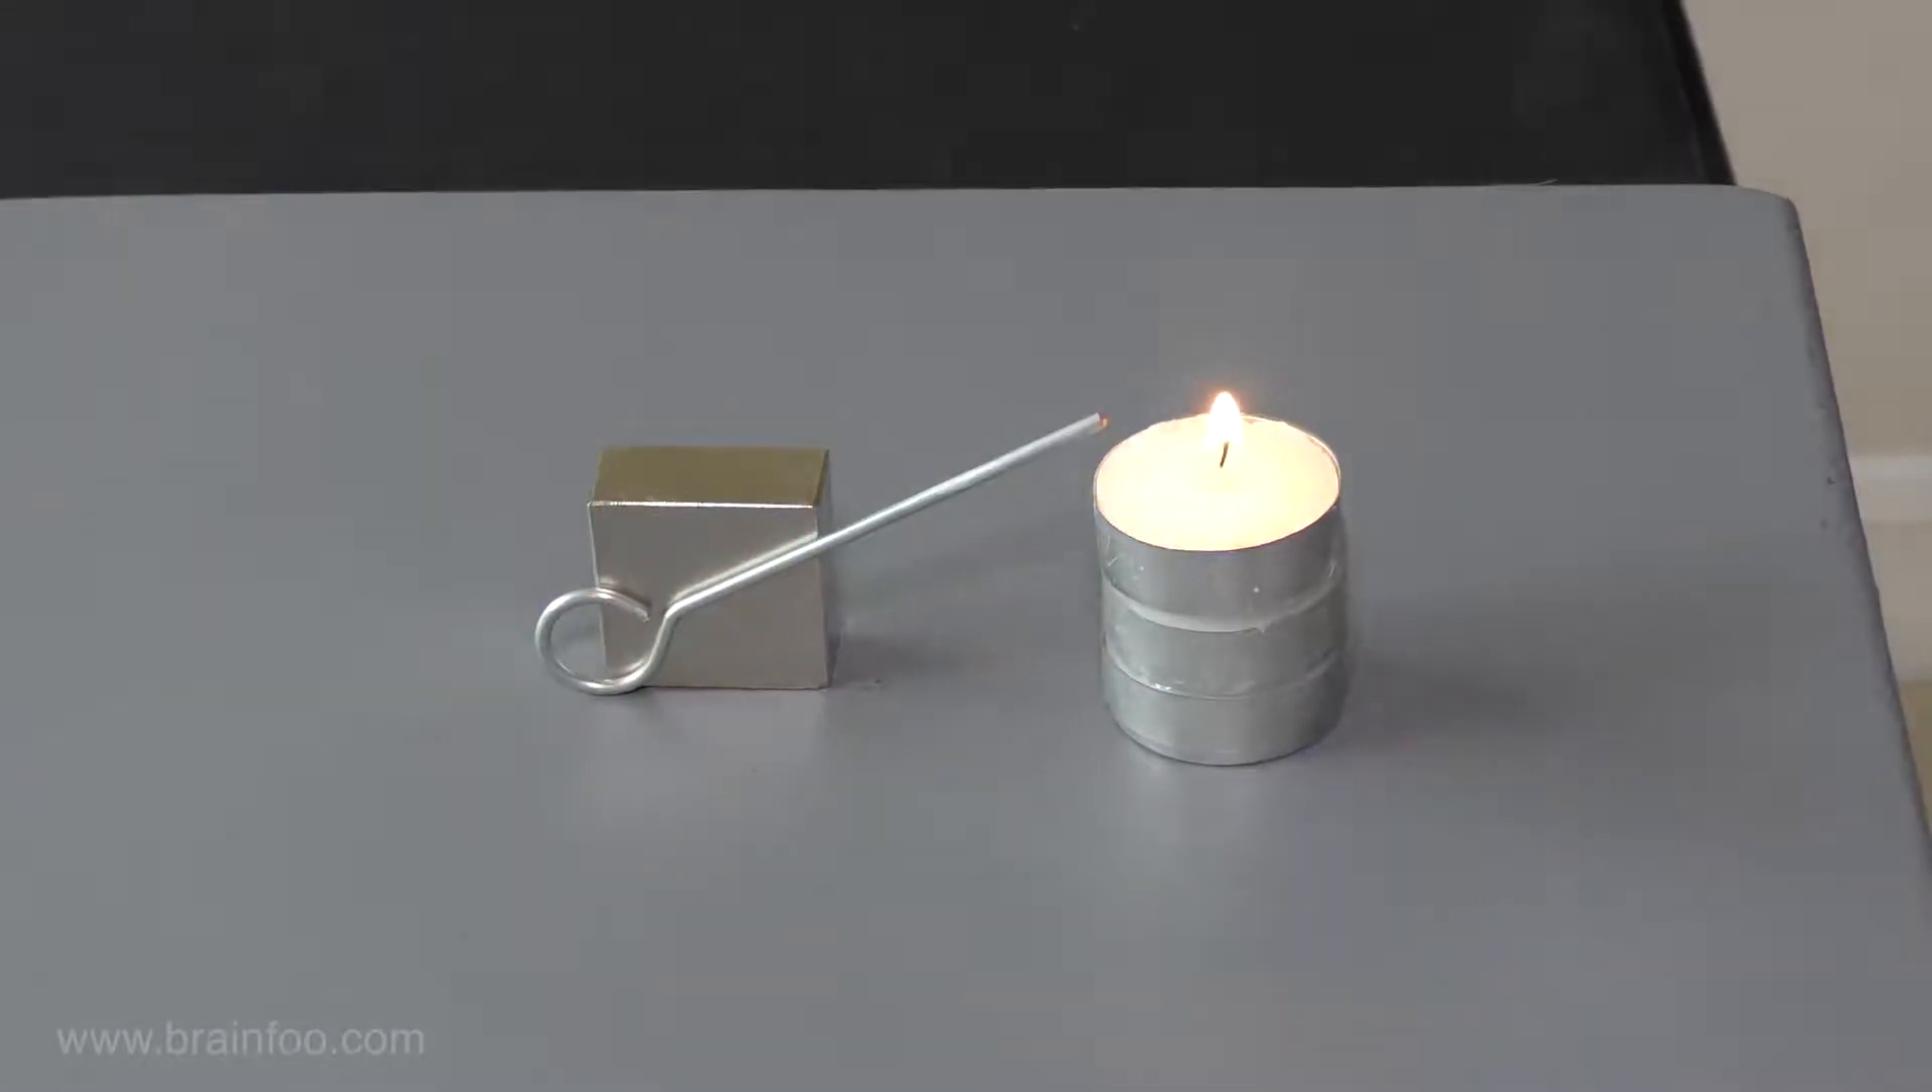By using an old magnet I stuck the metal launch rod straight to the side making the launch angle variable.